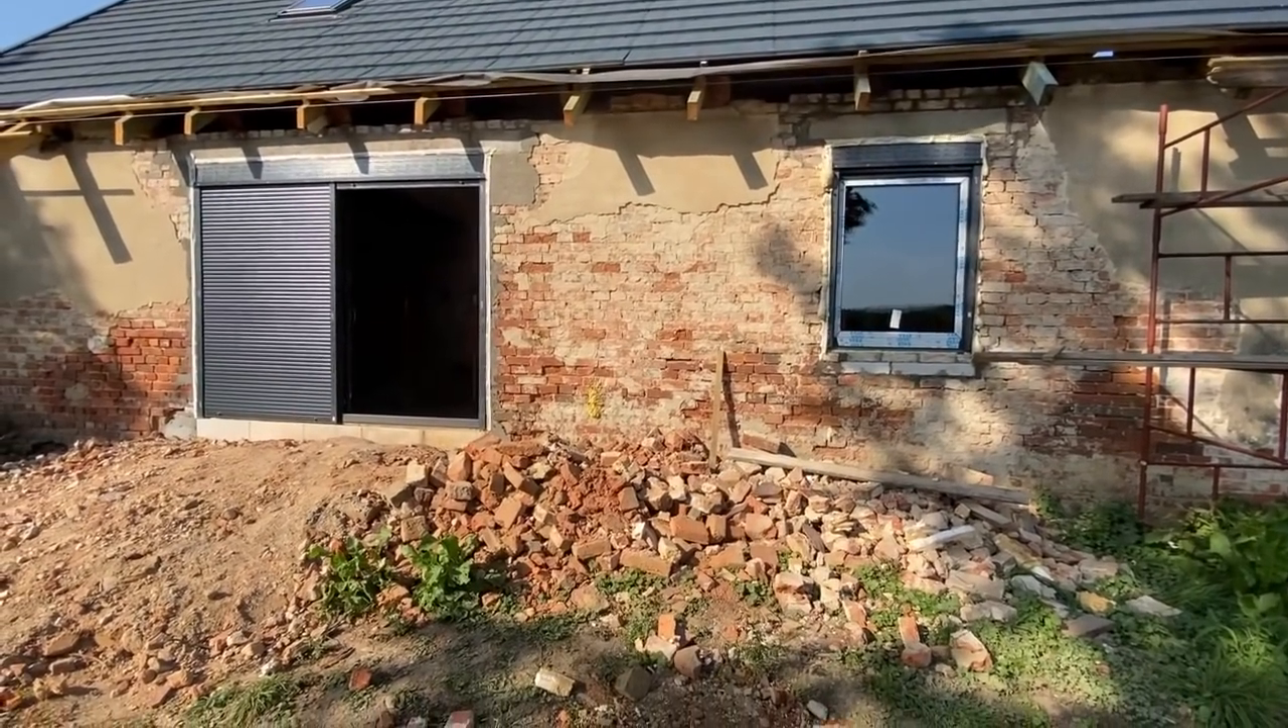I proszę bardzo, jeszcze mamy okno od dolnej sypialni, też wstawione, pięknie z roletą.